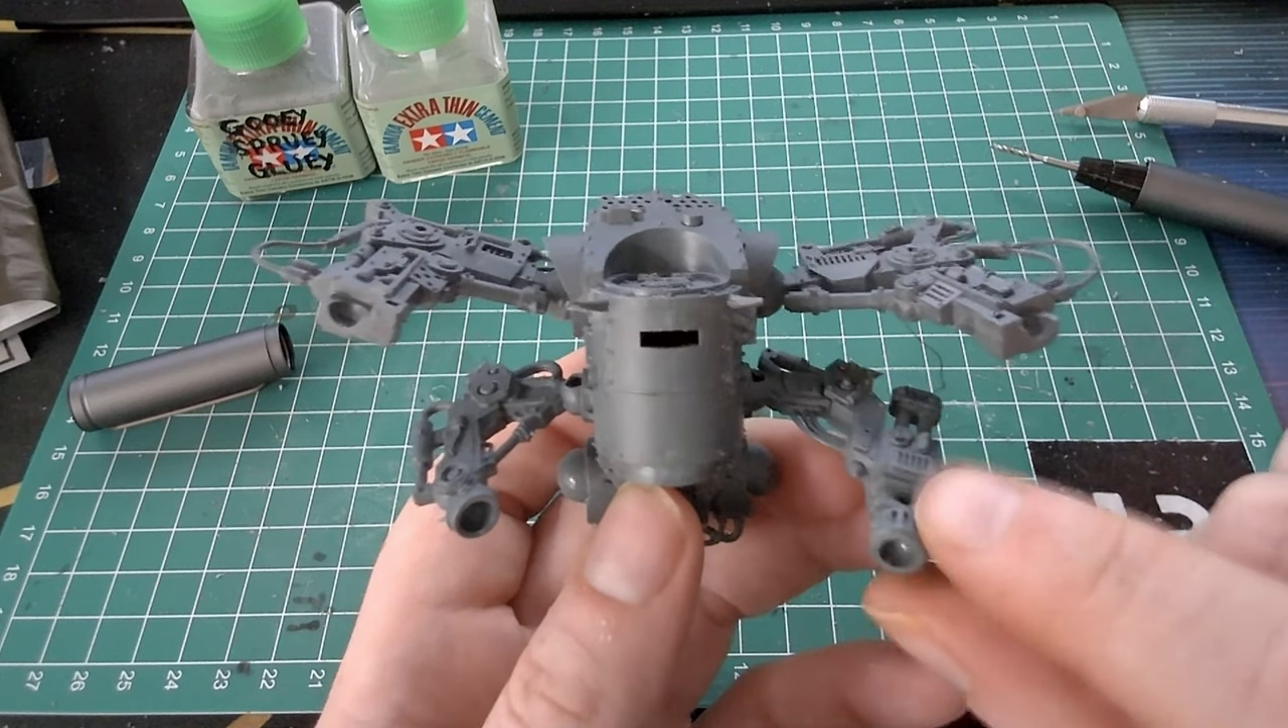And with all the arms done, and nicely magnetised, I popped them on the model, to have a look and see how they would operate.